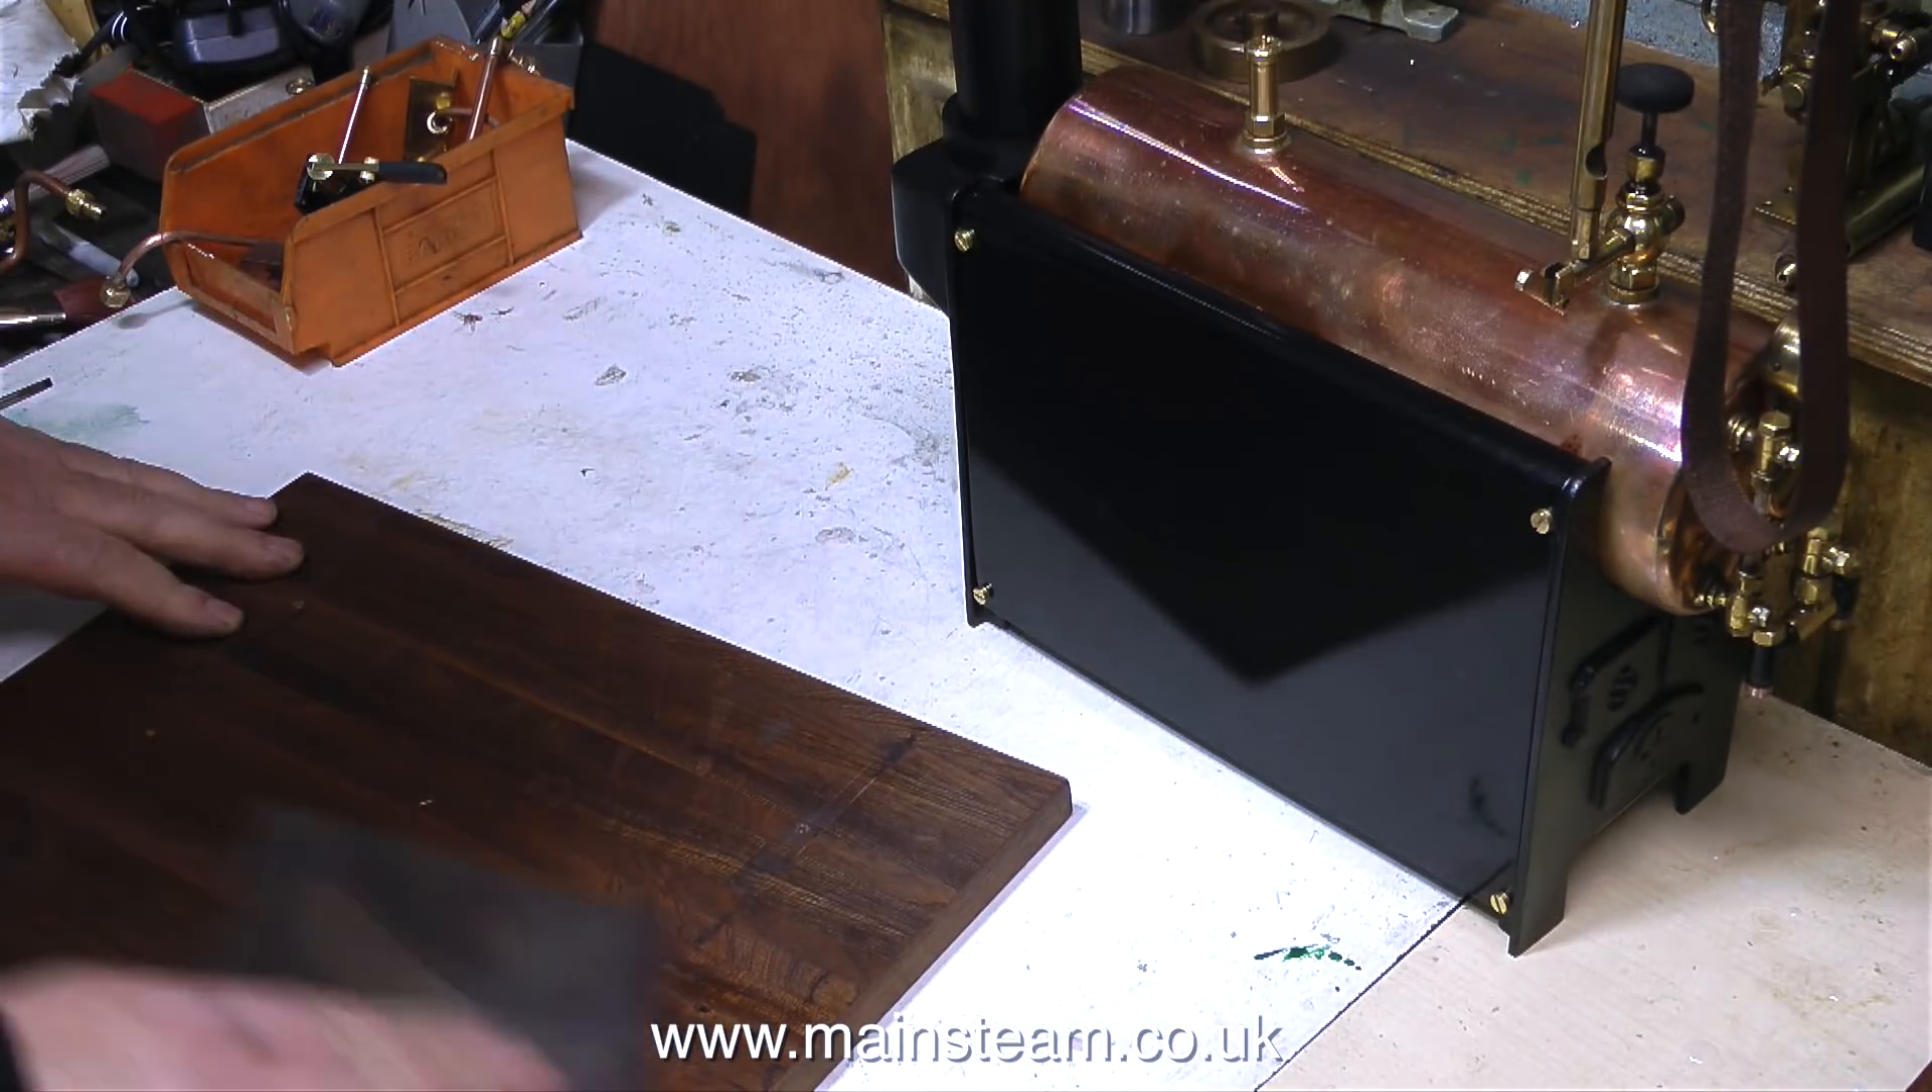Now all the parts have been removed from the baseboard I can rub it down with some sandpaper.